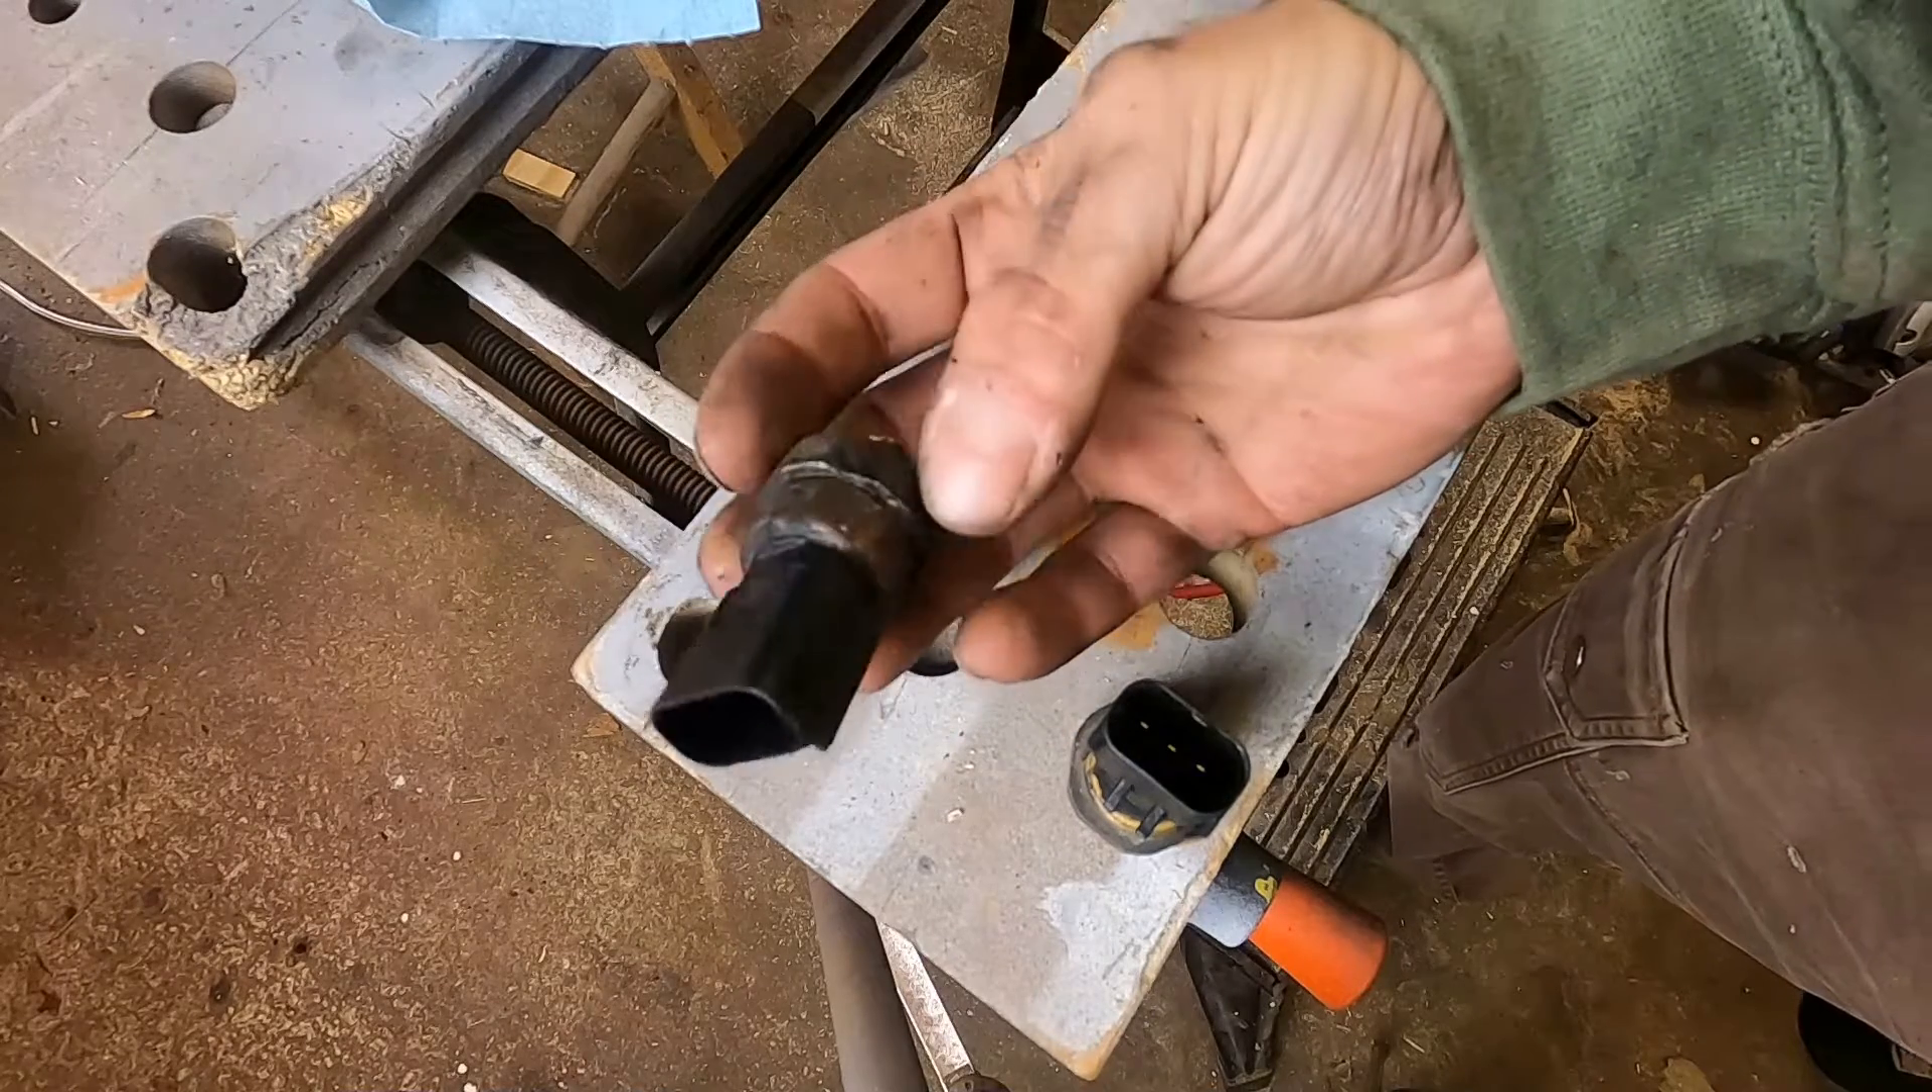All right, friends, so you have the sensor out of the truck, out of the engine.